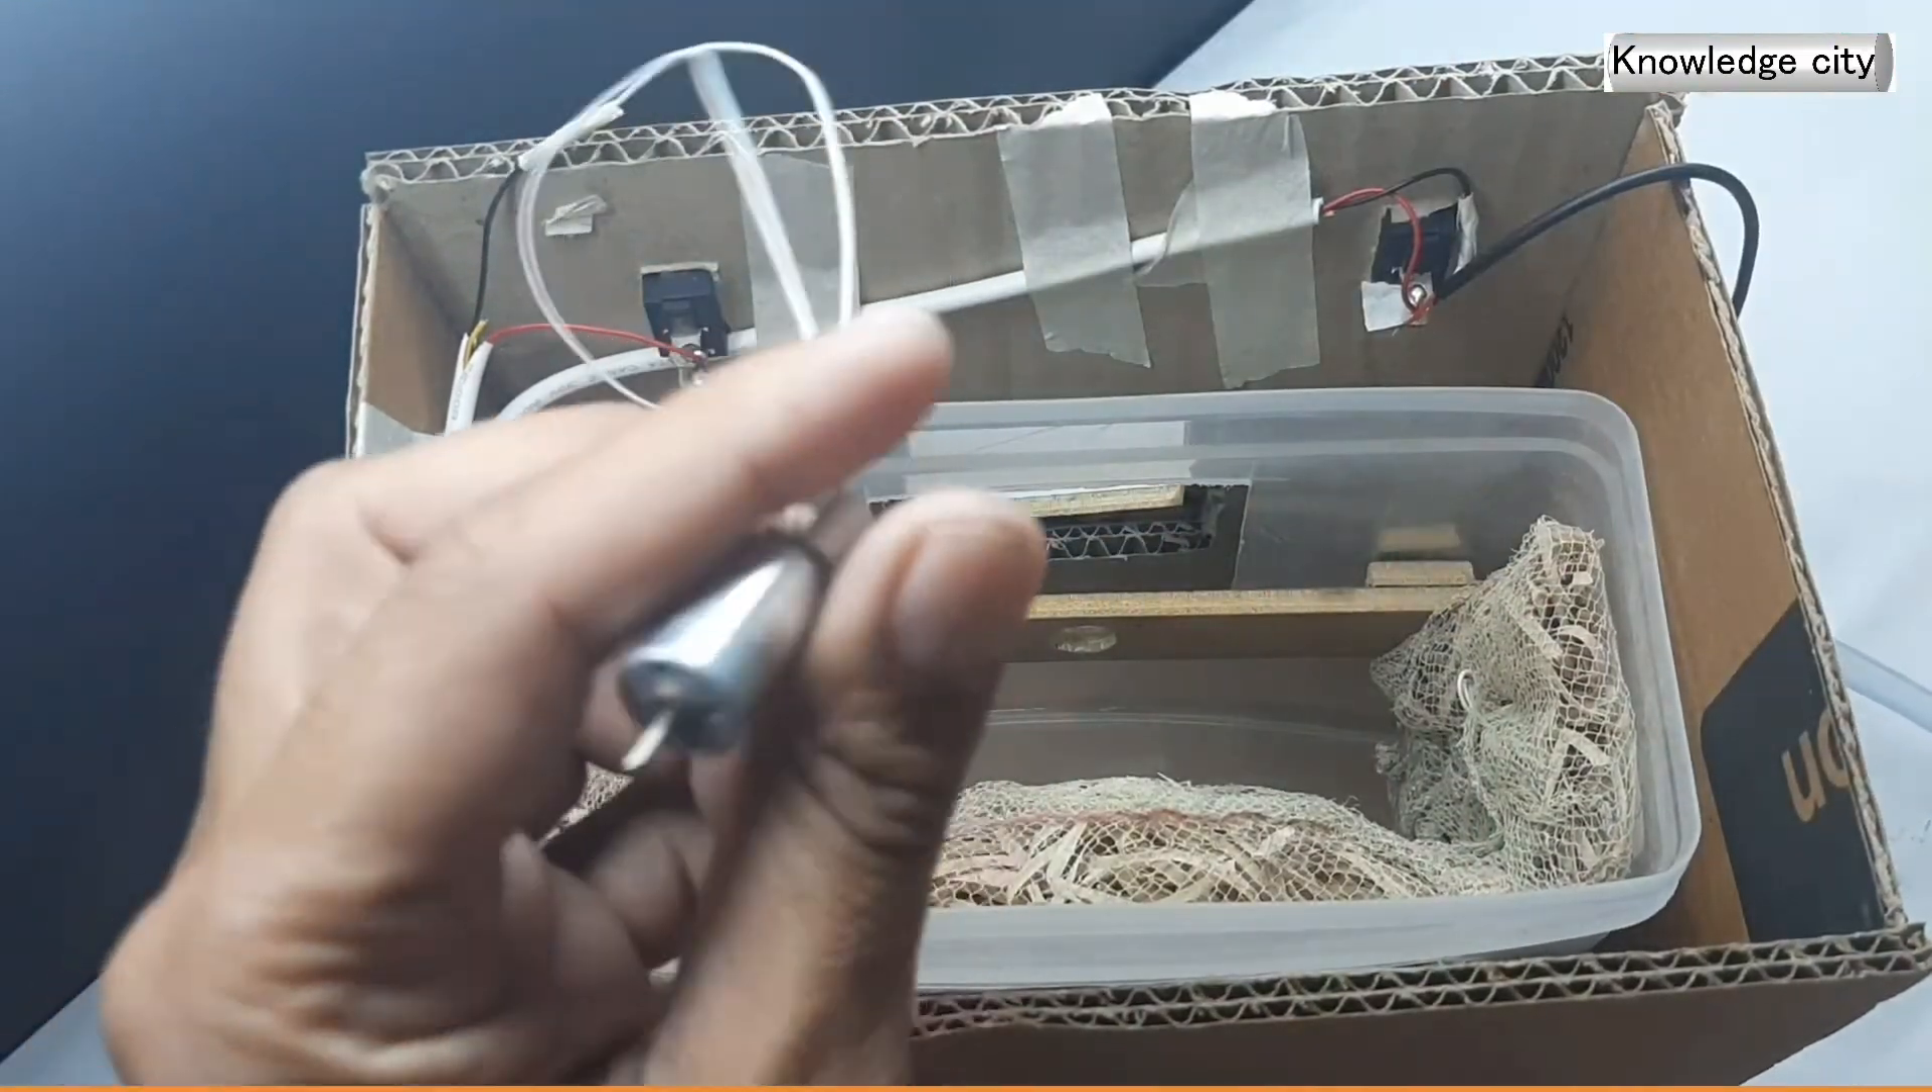यह हमारा जो प्लास्टिक का डबा था वो अंदर डाल दिया।